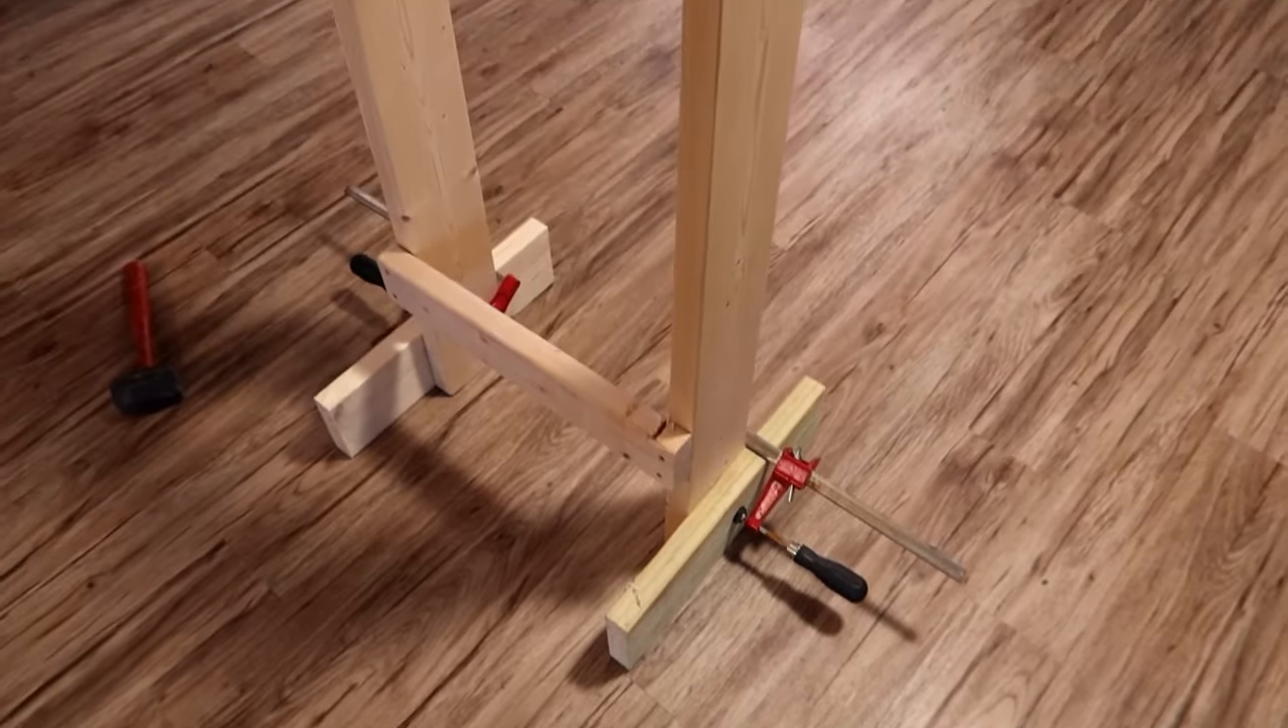You see, I didn't even attach the feet with screws or bolts or anything like that. I just used a clamp.